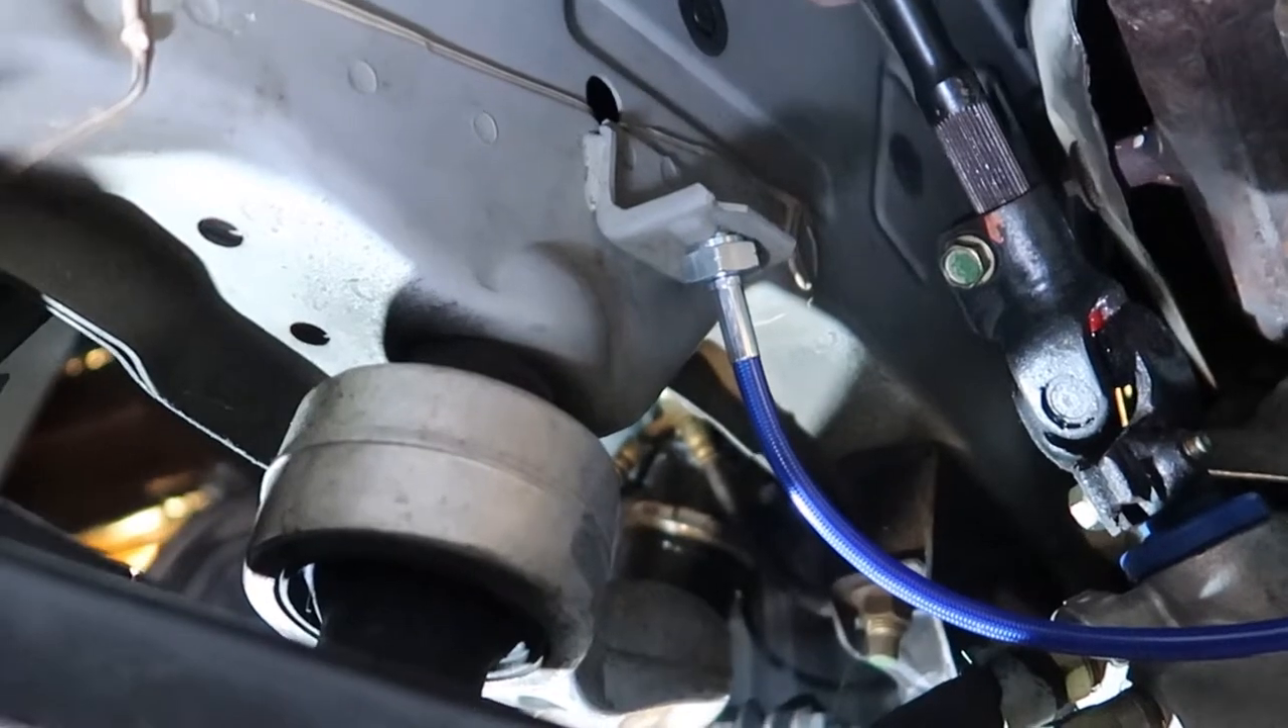And you're all set with this end of the steel braided line.